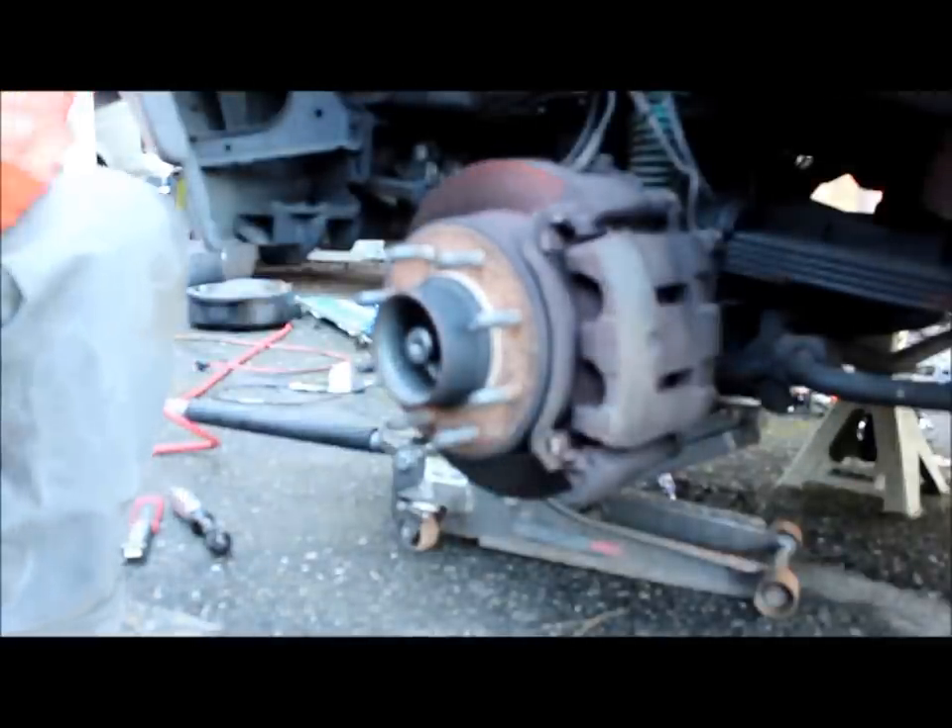Okay, now we've got the tire out of the way.